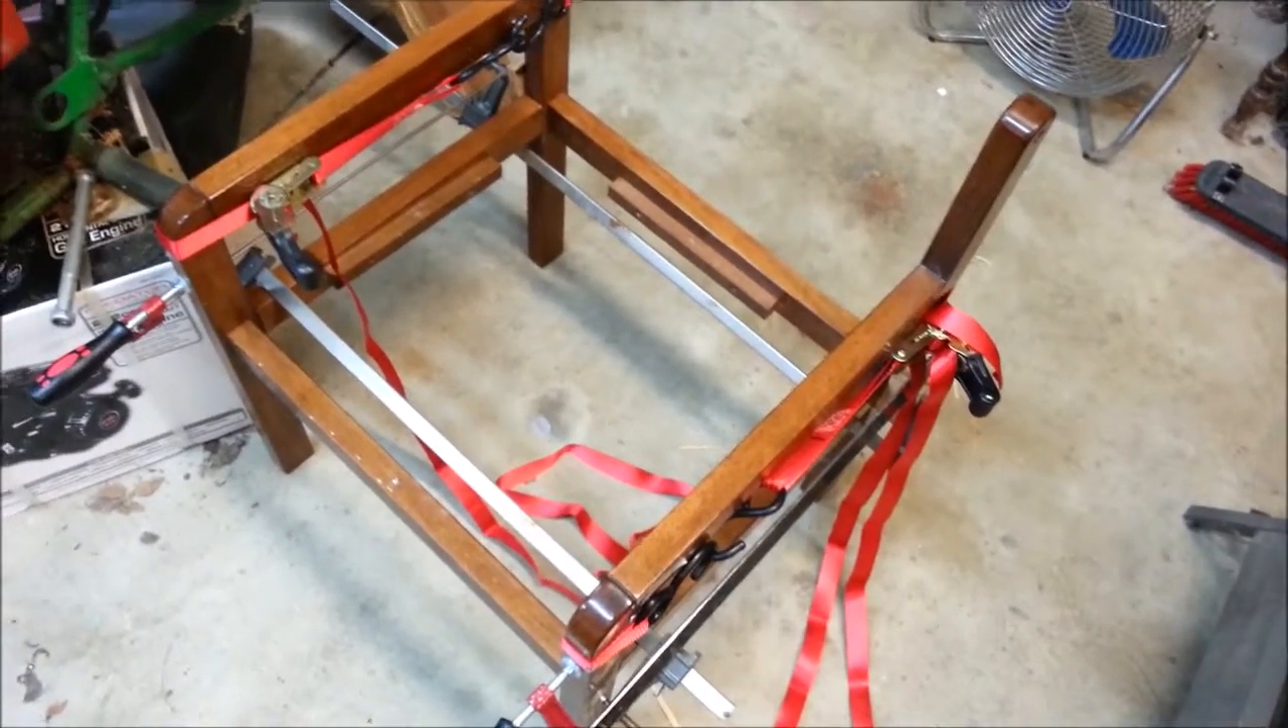Now this chair is all clamped together.